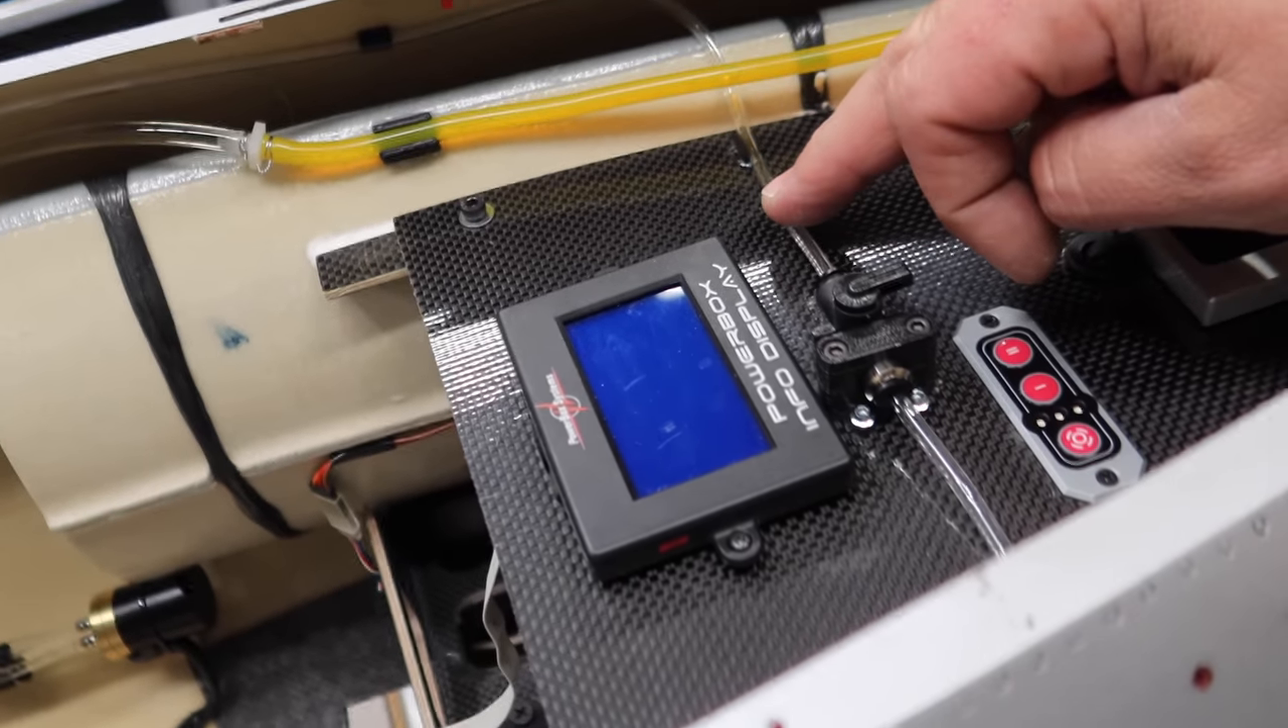So our board is now mounted.